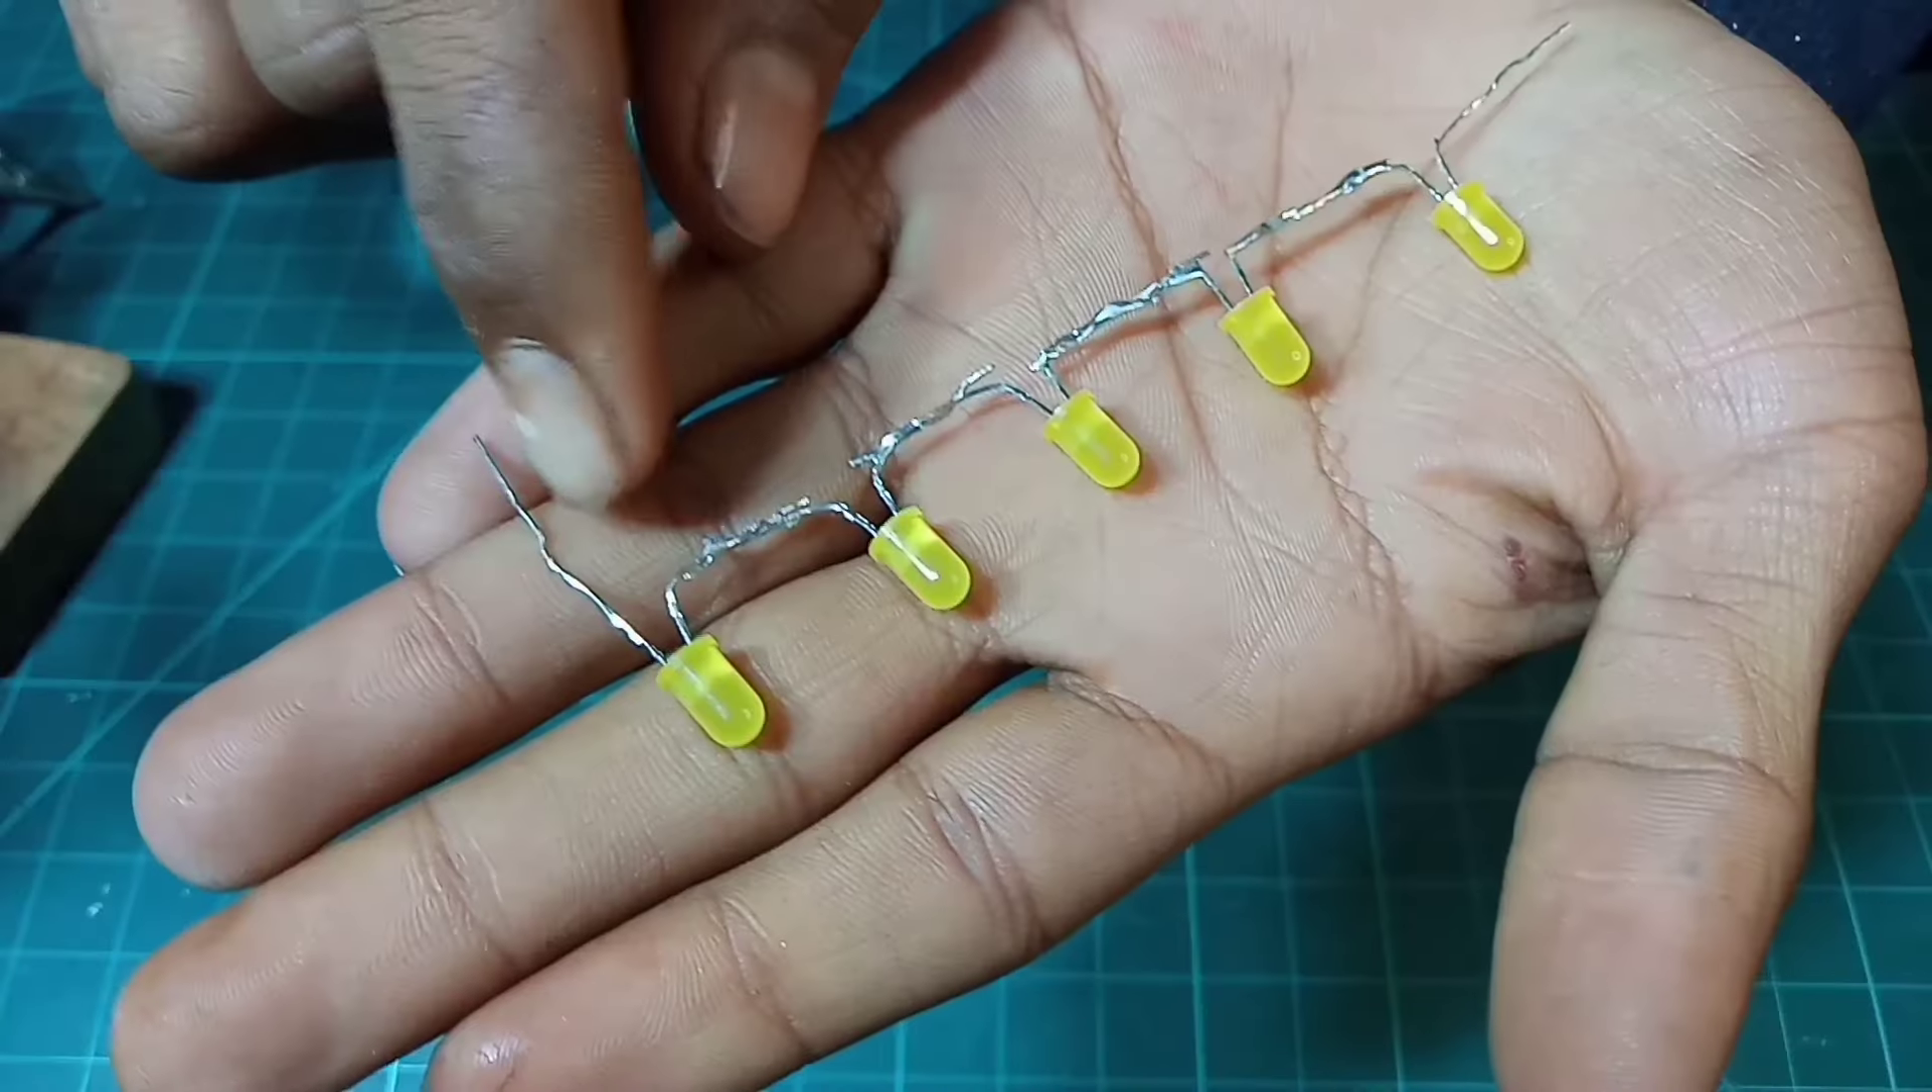तो हमने यहां पर इन पांचों LED को लगा दिया है।